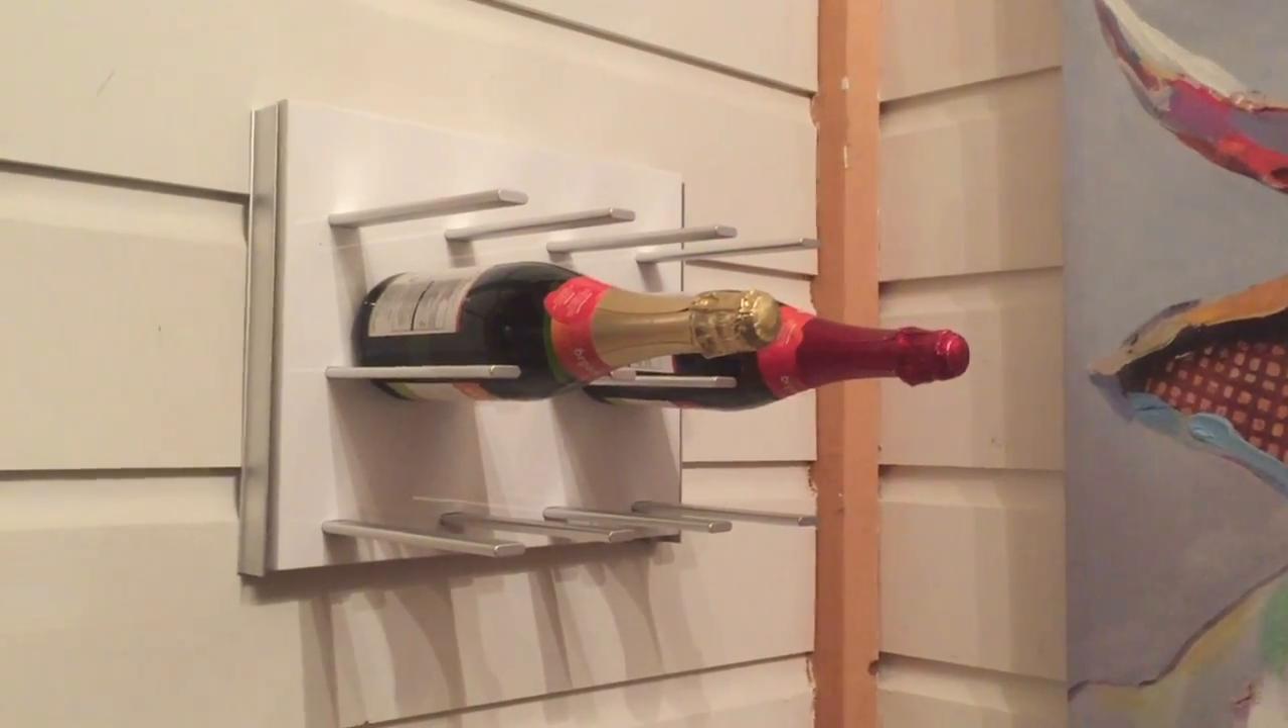I've popped the Stacked wine holder on the wall and it's all ready to go.